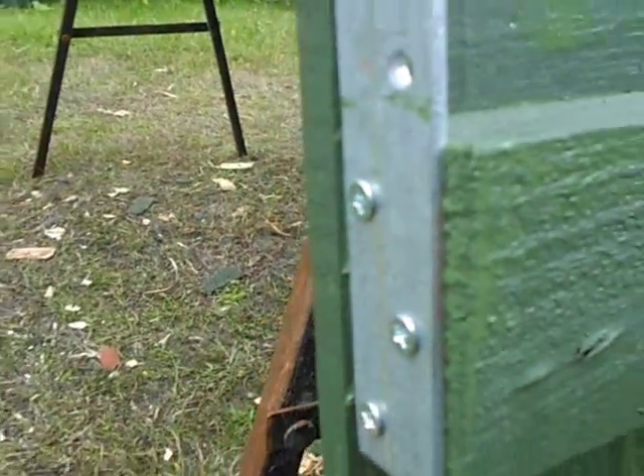You can see the bar there, that metal strap has been attached to this cross brace.